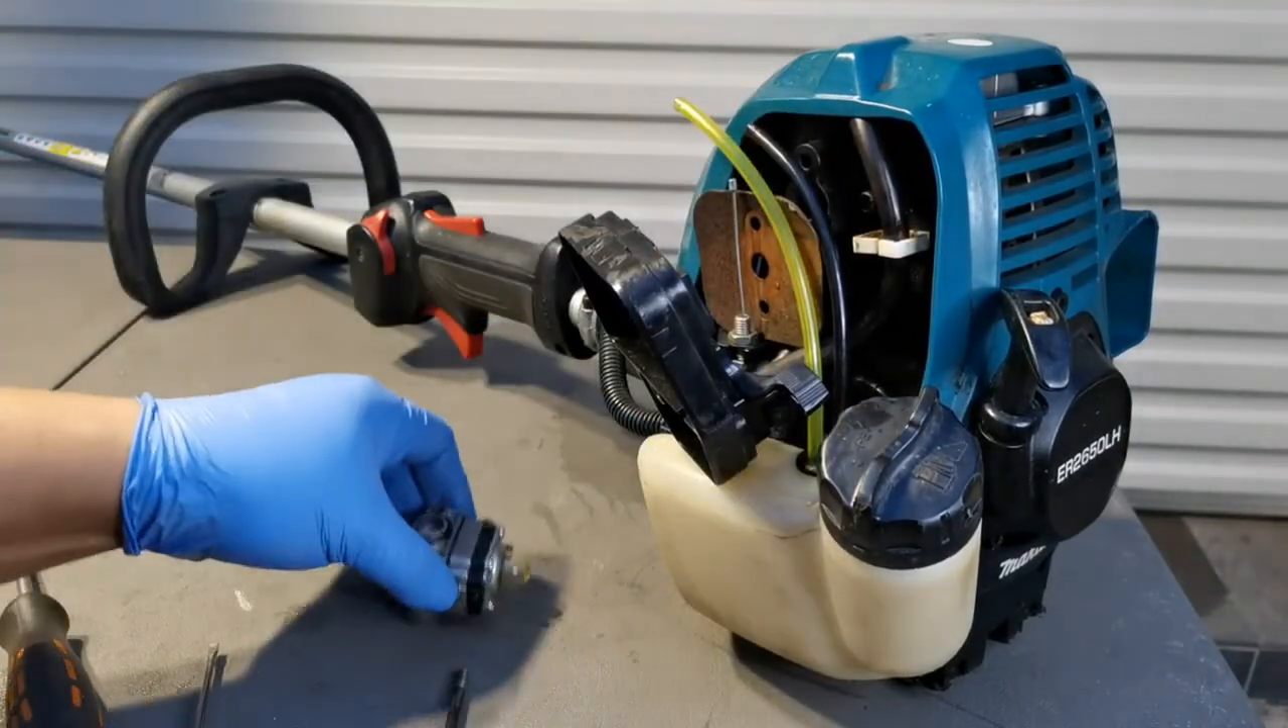Now we have the carburetor removed.